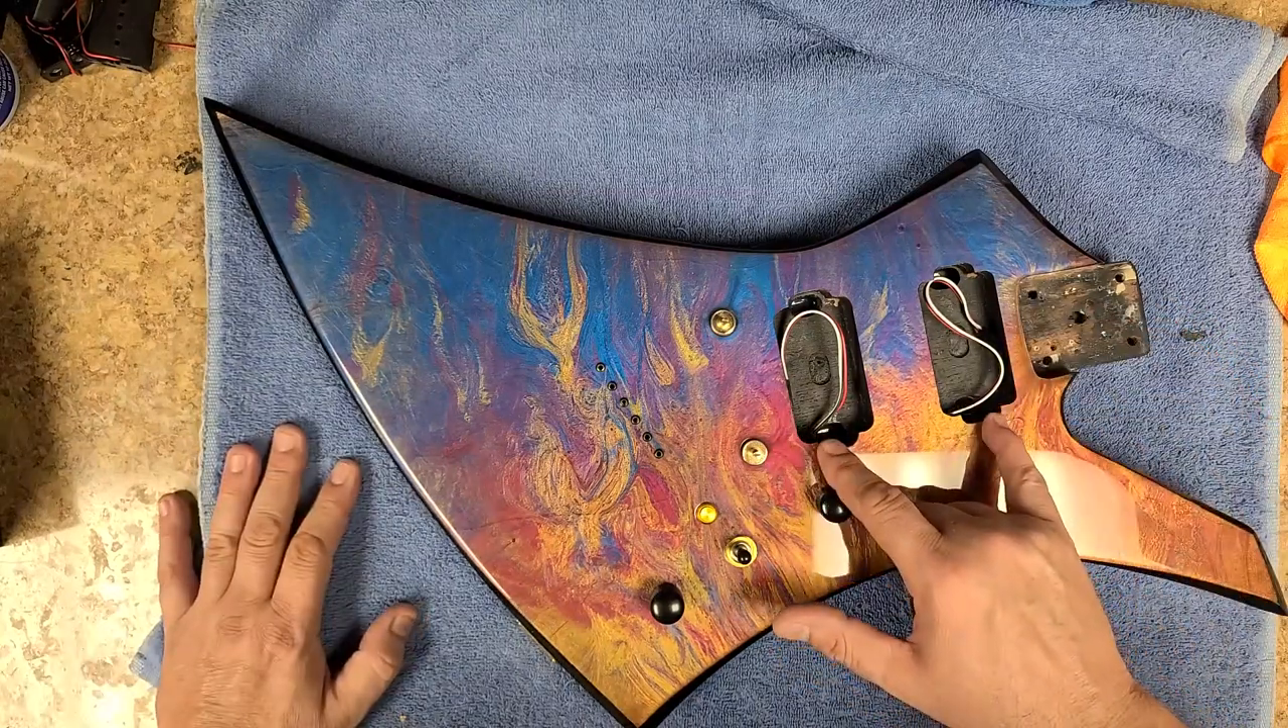I'm still waiting for the pickup rings to show up before I can put the pickups in.